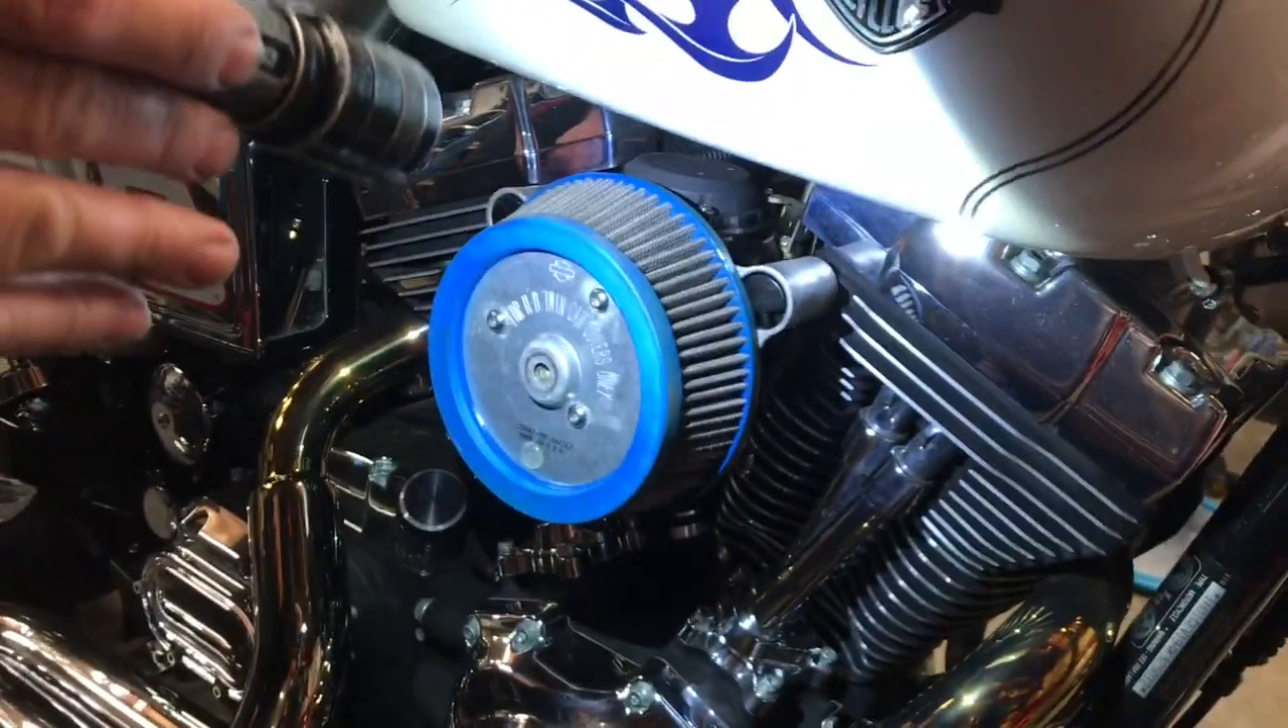I left the air cleaner cover off just for a minute.